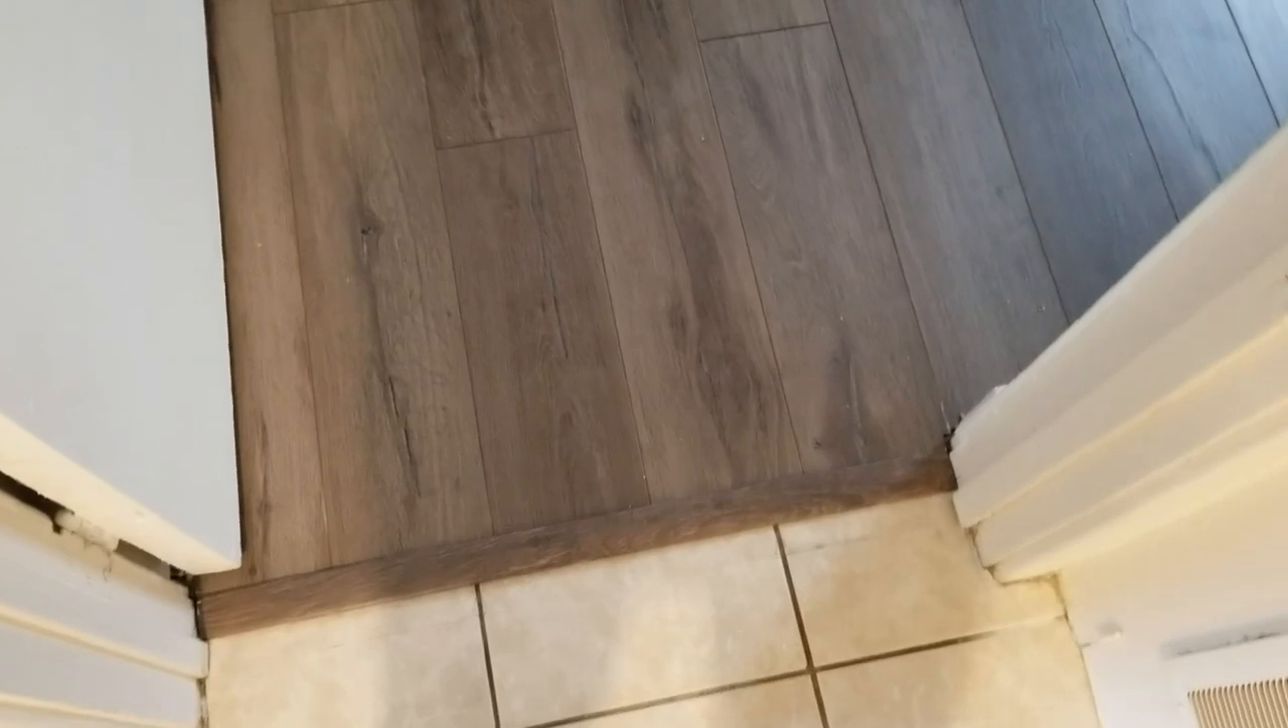Okay, so now we have our moldings in place there. Our T-molding that transitions the wood floor here to the tile floor.